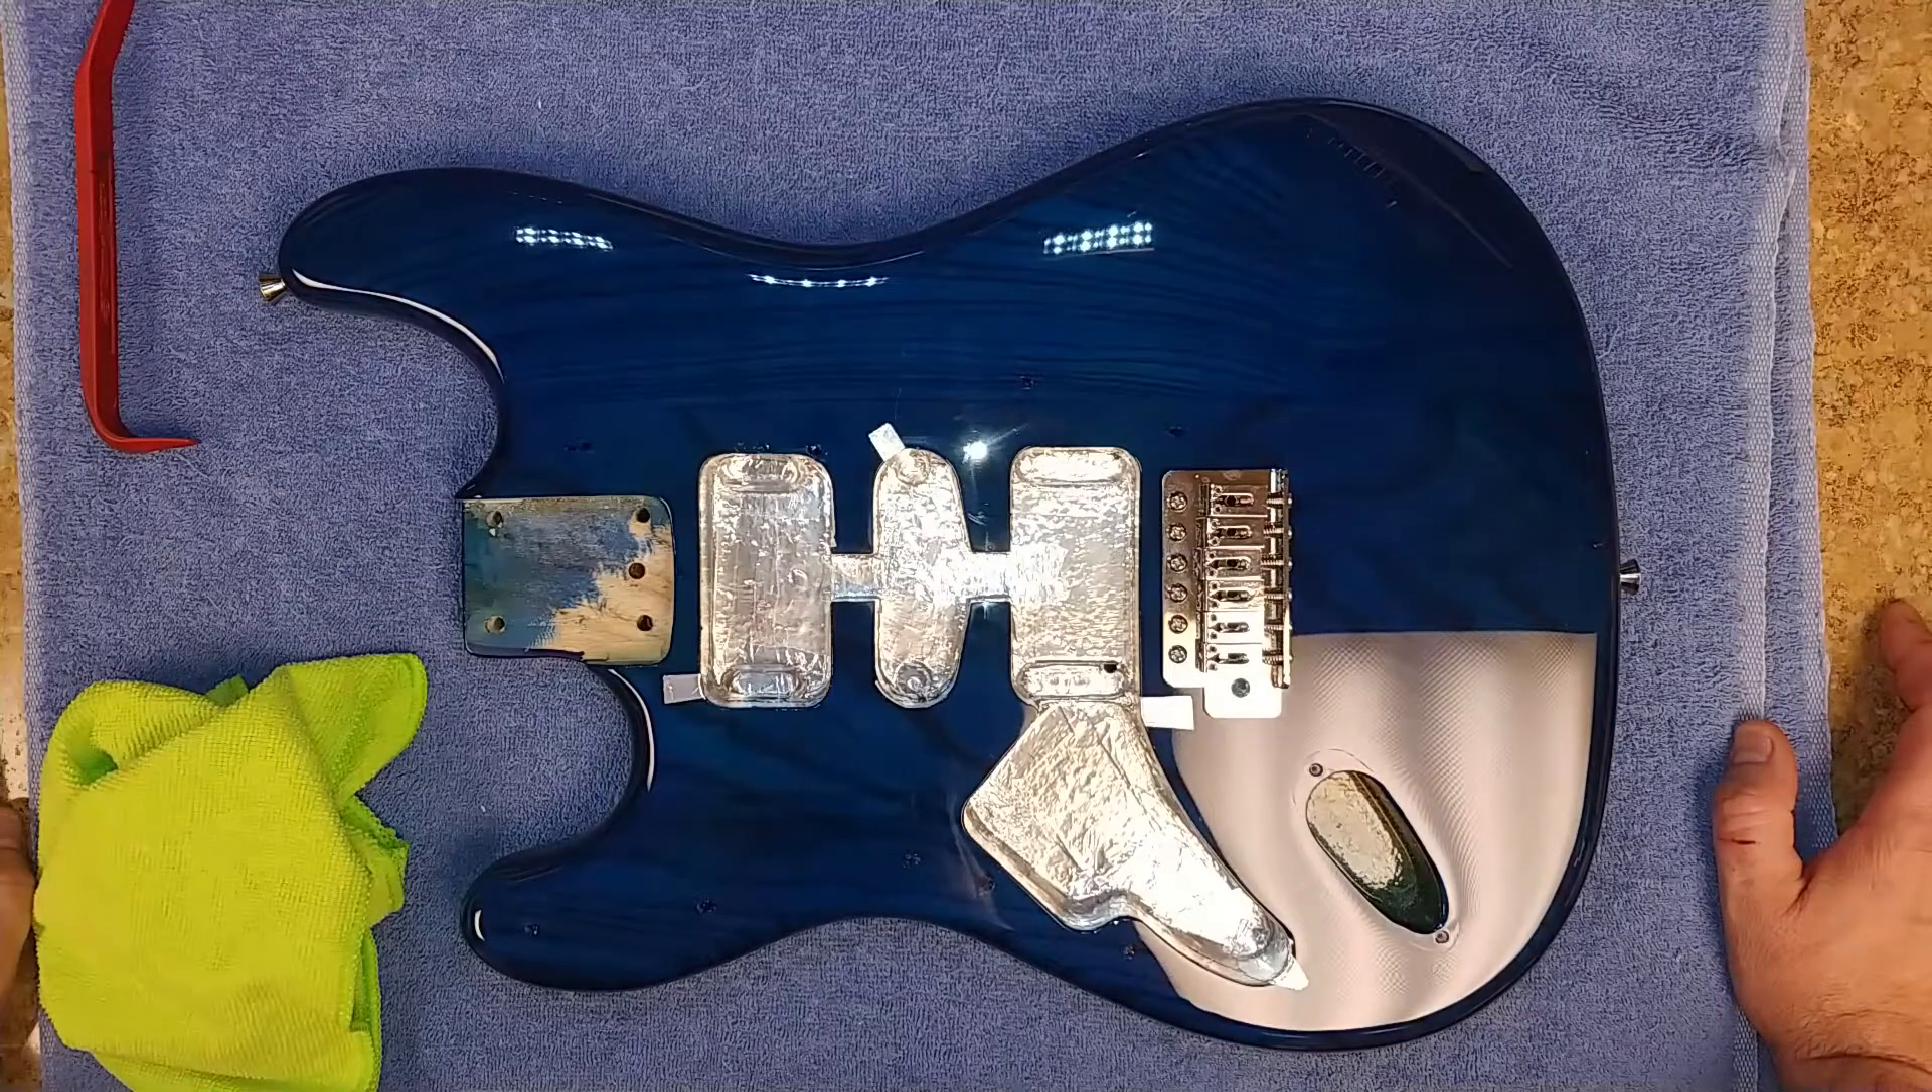I've got the shielding tape done i've got the tremolo installed and kind of gave it a little bit of an upgrade here with some shit.